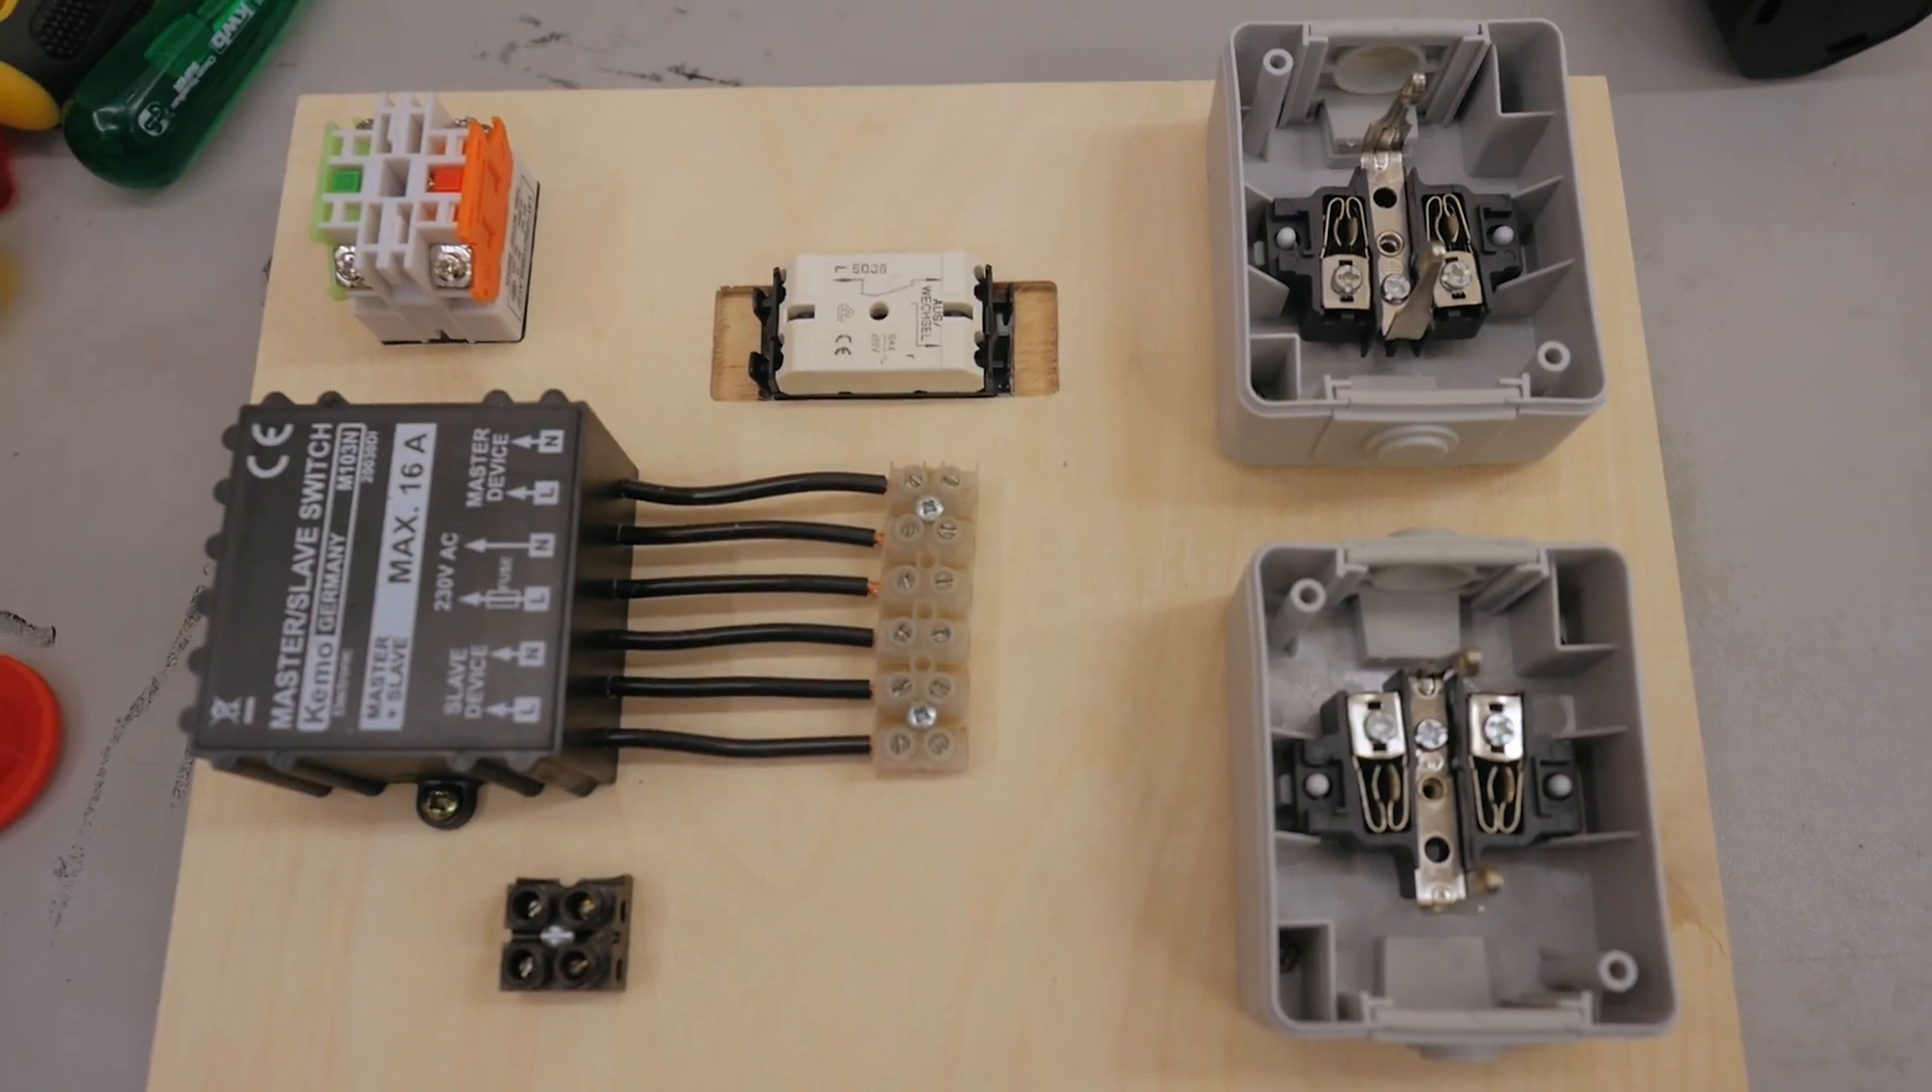Got all the components mounted and now i need to wire them together.